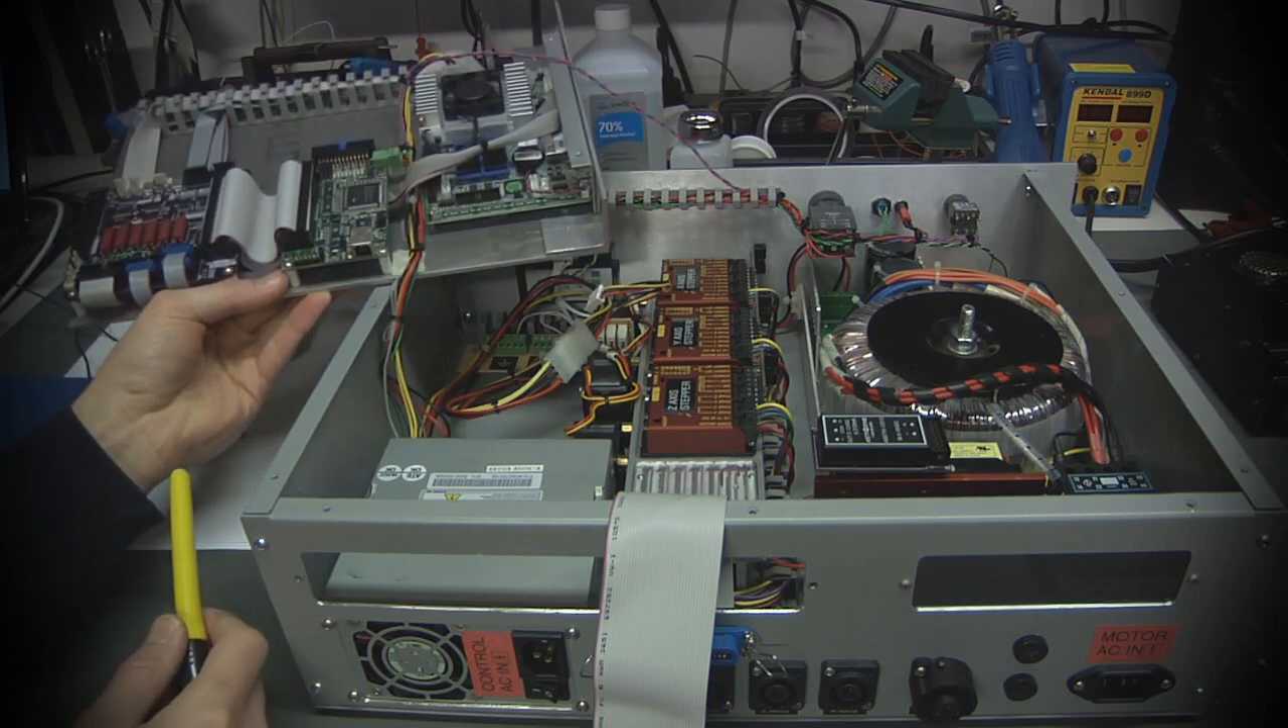Now that we have this thing taken apart you can see that there's a lot more going on underneath the logic board.